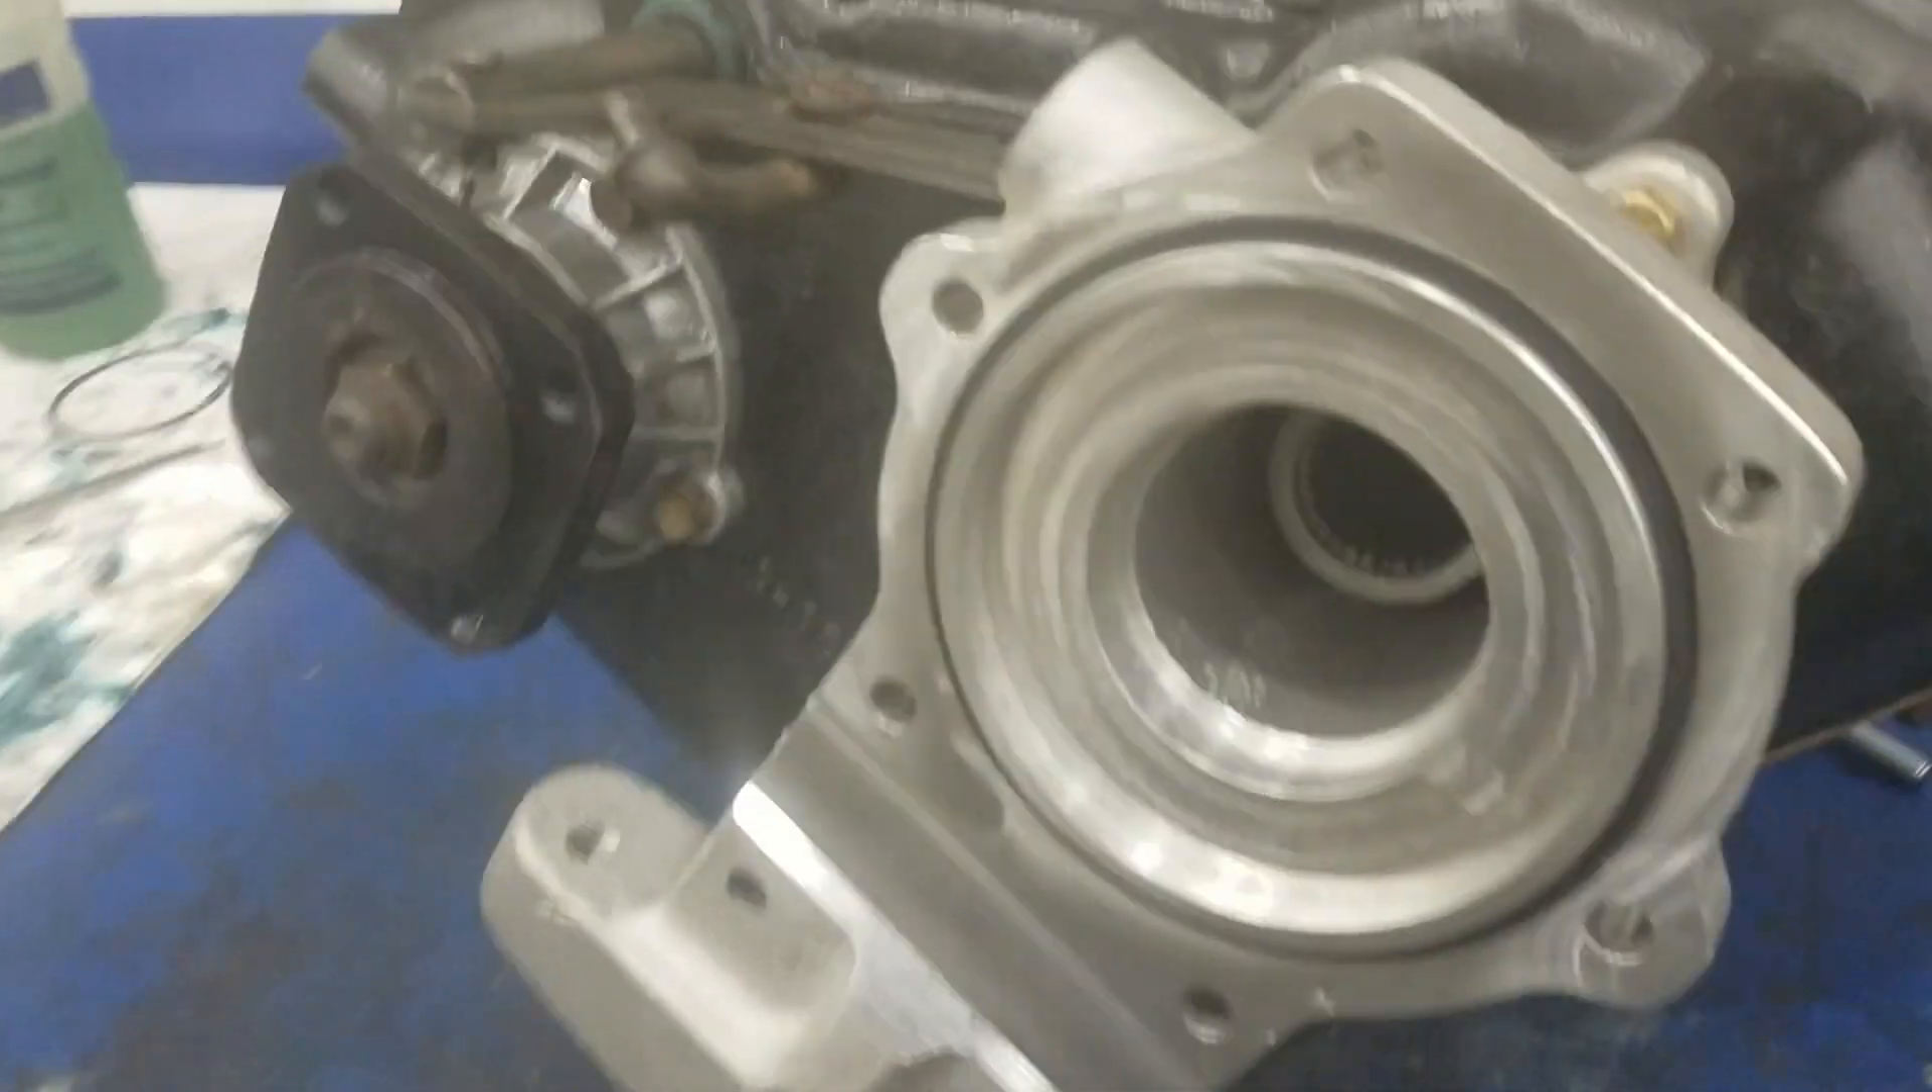Transfer case is all back together adapter is on.